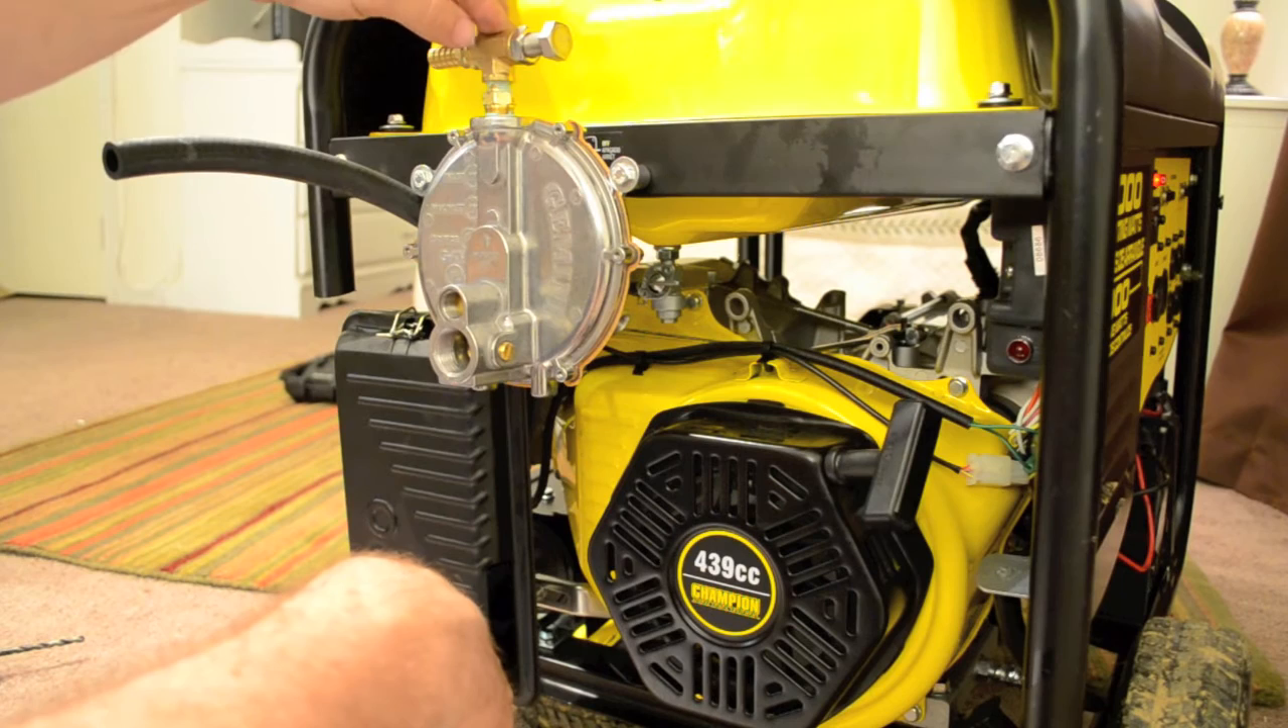Okay, so now we have the regulator bolted into the frame.